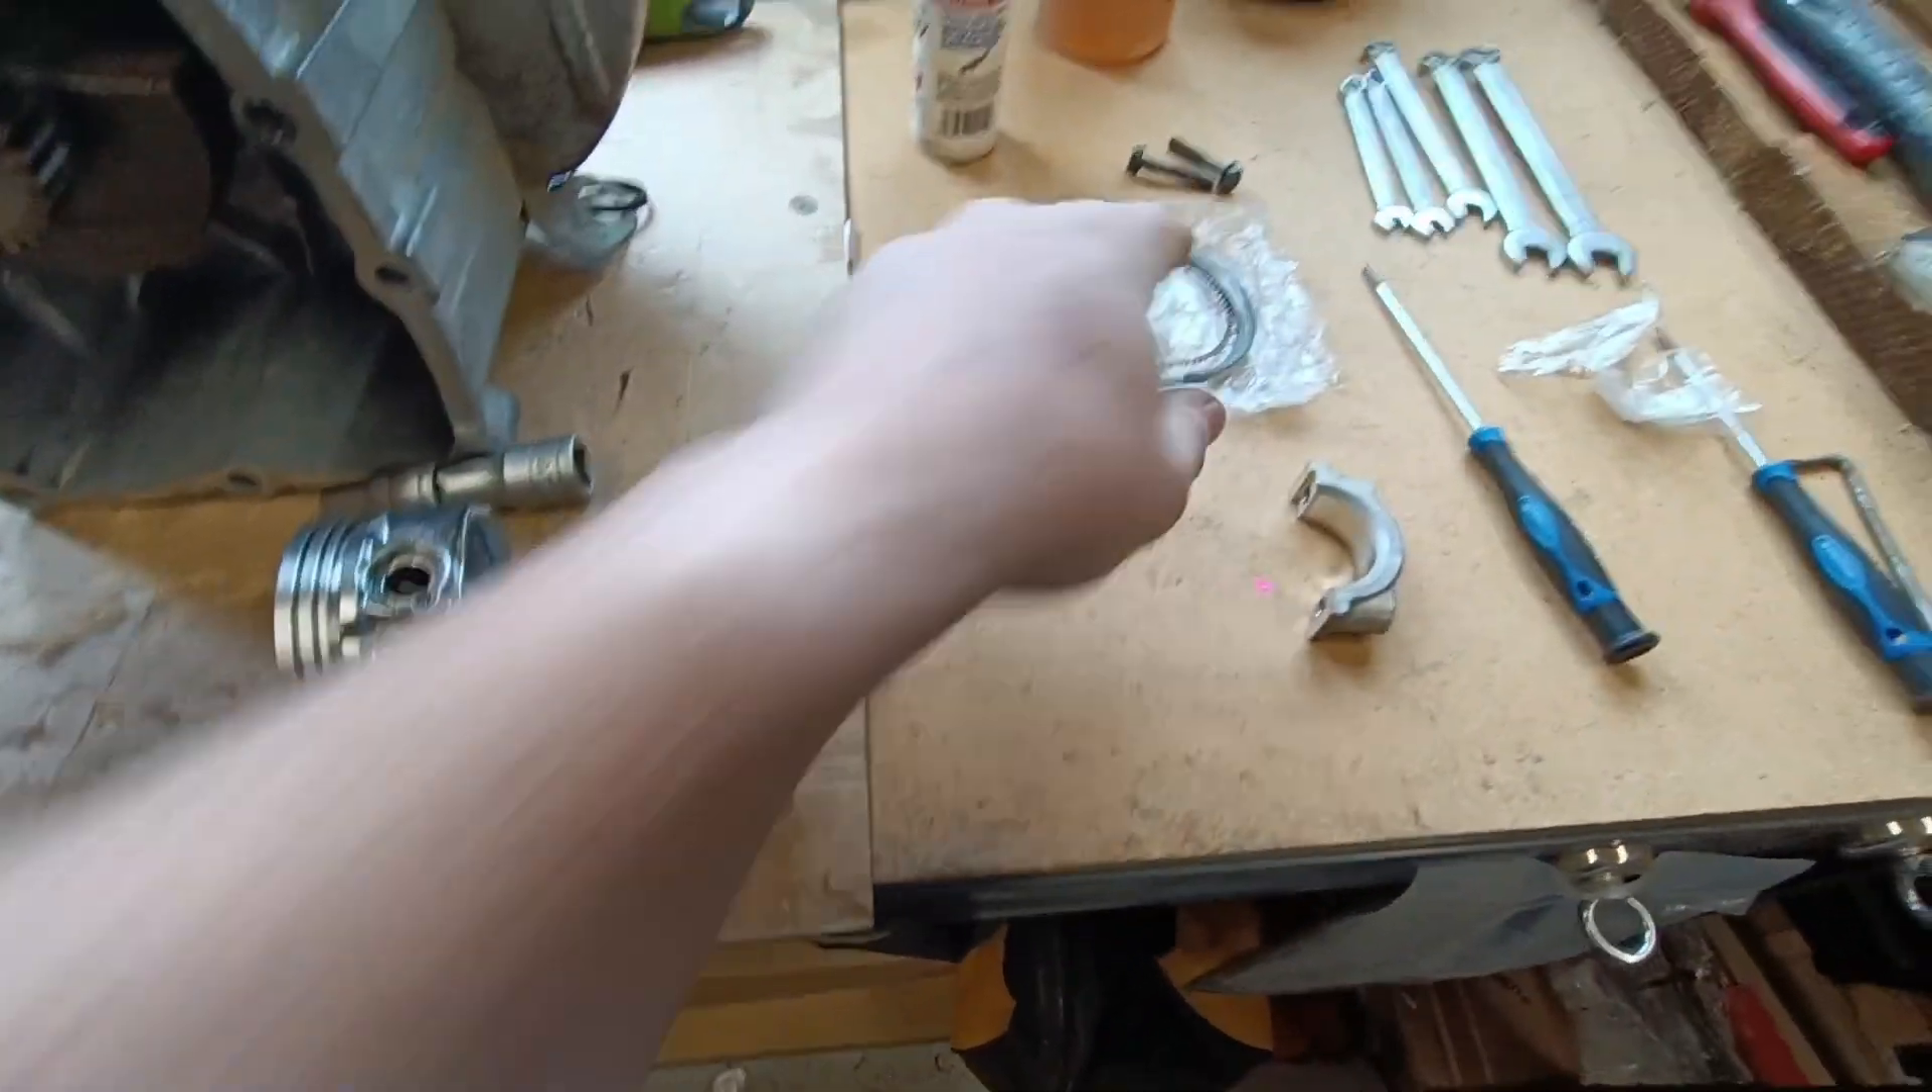I'm just in the process of putting this piston together so I've just got it all on just got to get the rings on and then we're going to have a look at putting it in.